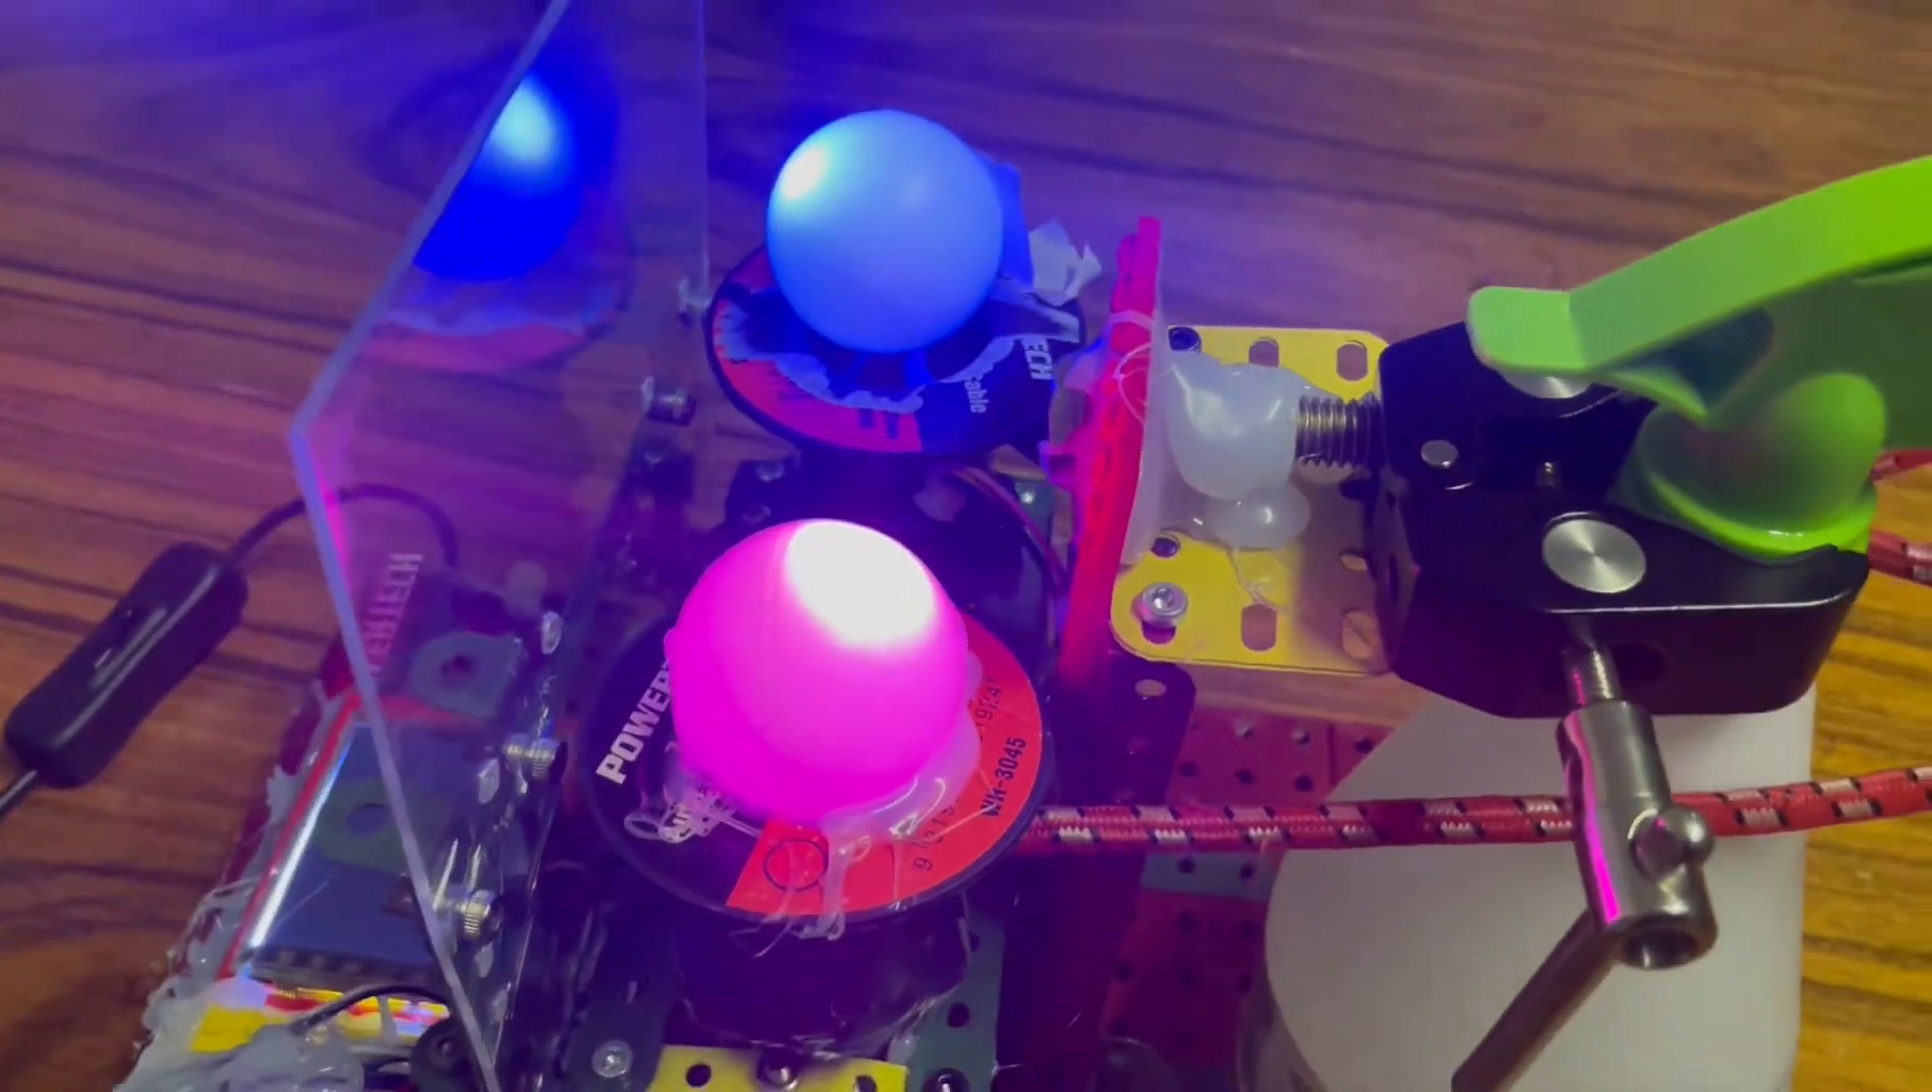And the lights are just addressable LEDs, which I've put inside a ping pong ball with a hole in it.